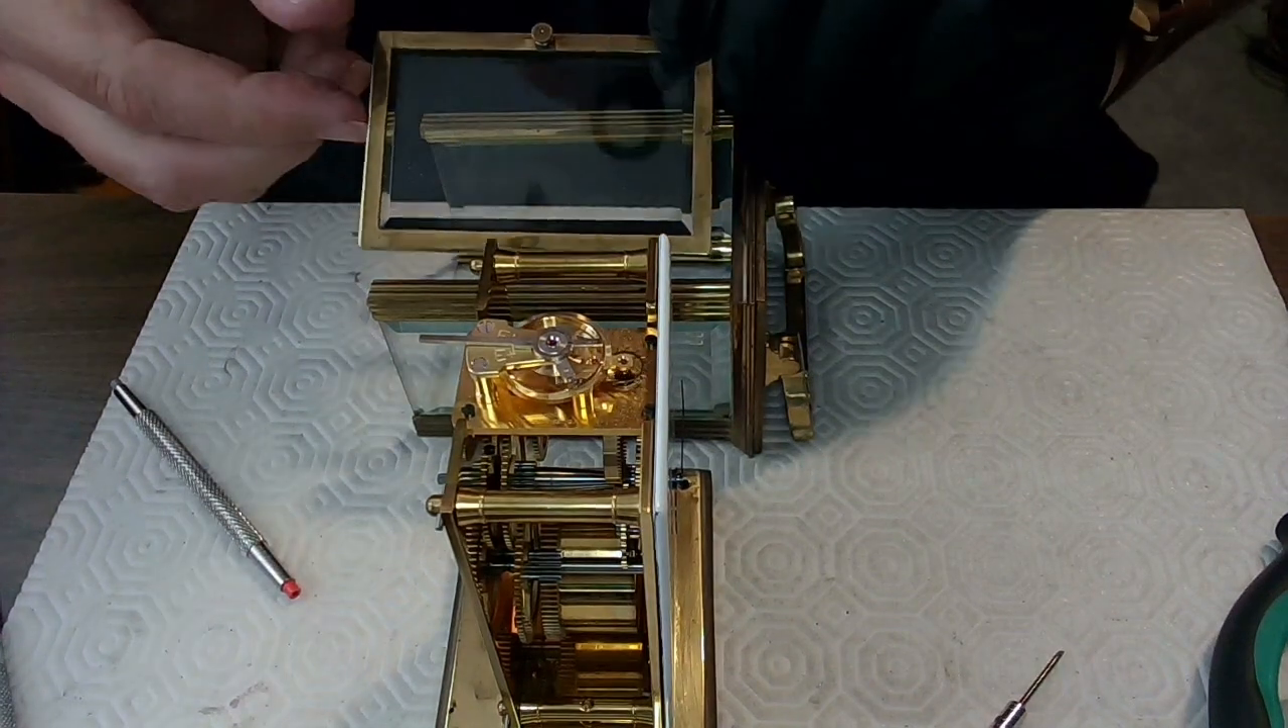Look at that I just took the door off.